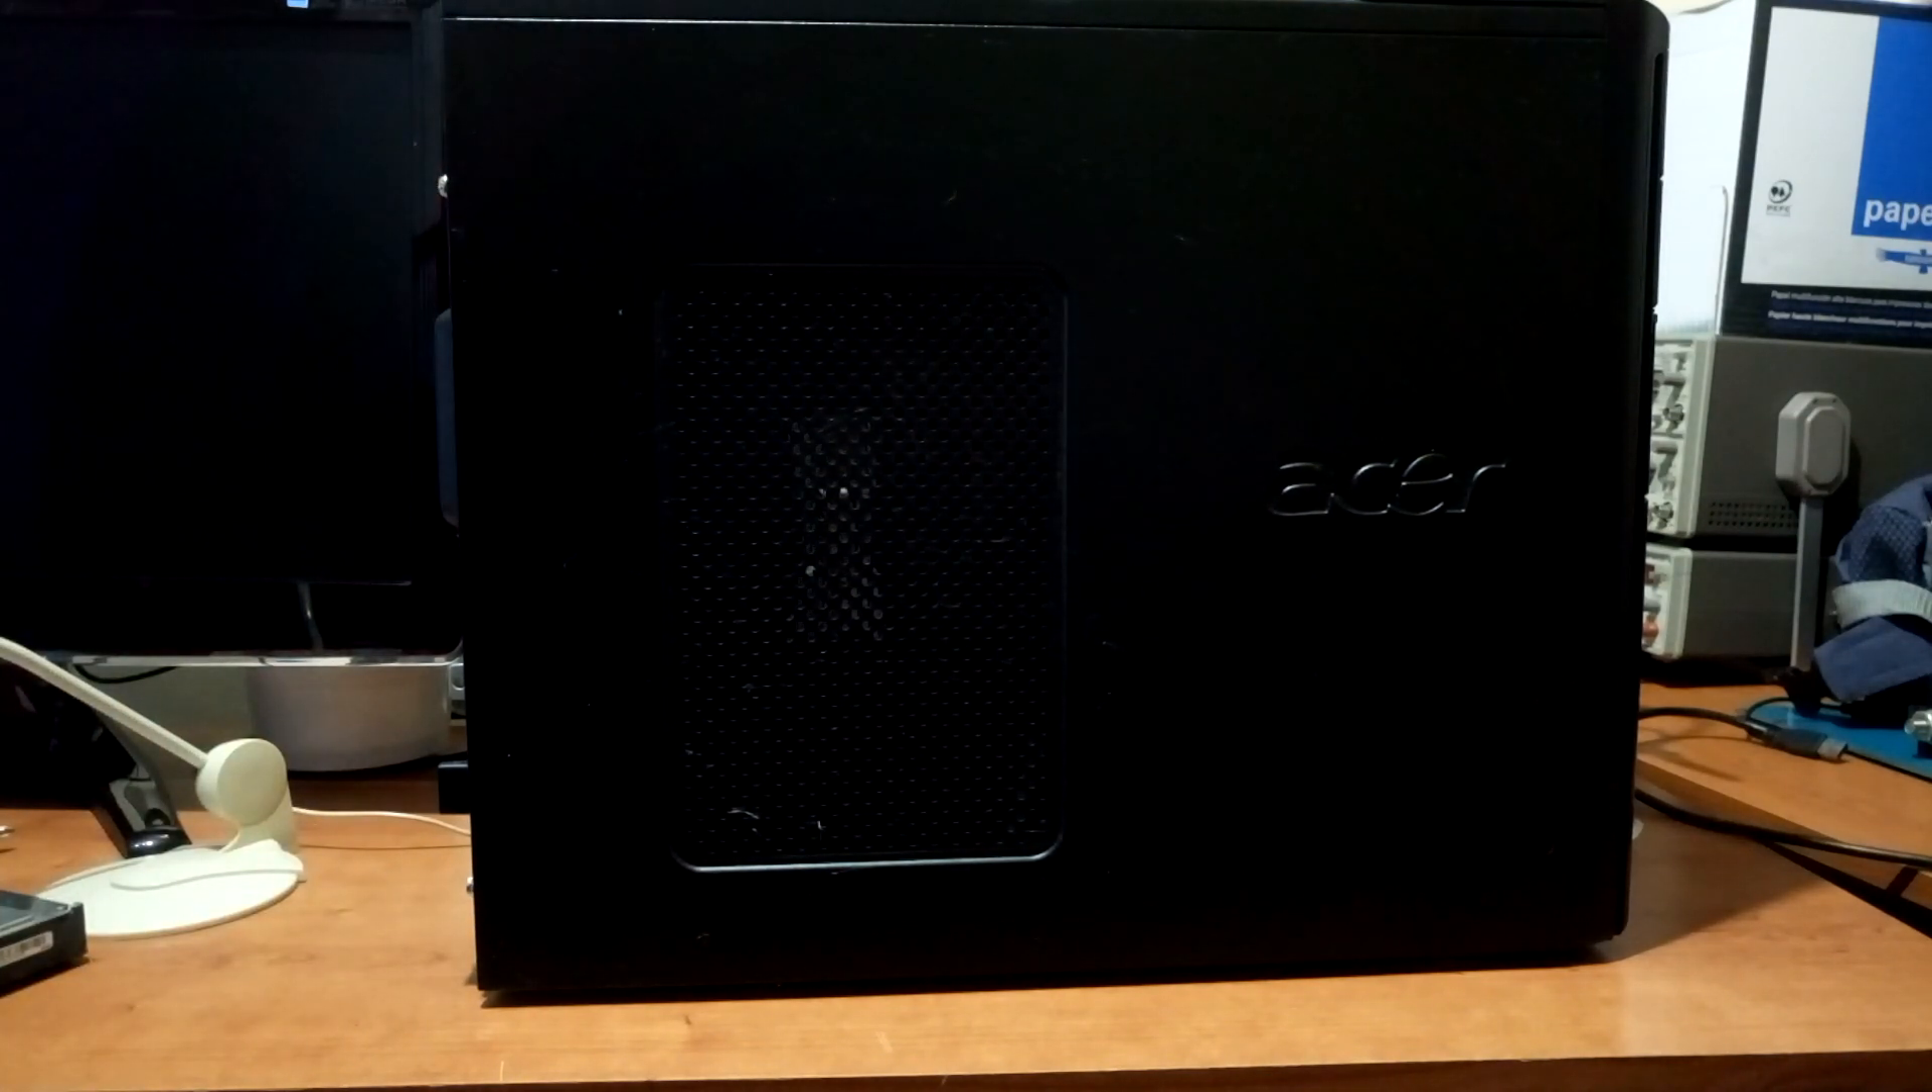Pero bueno, ya tenemos el ordenador cerrado.